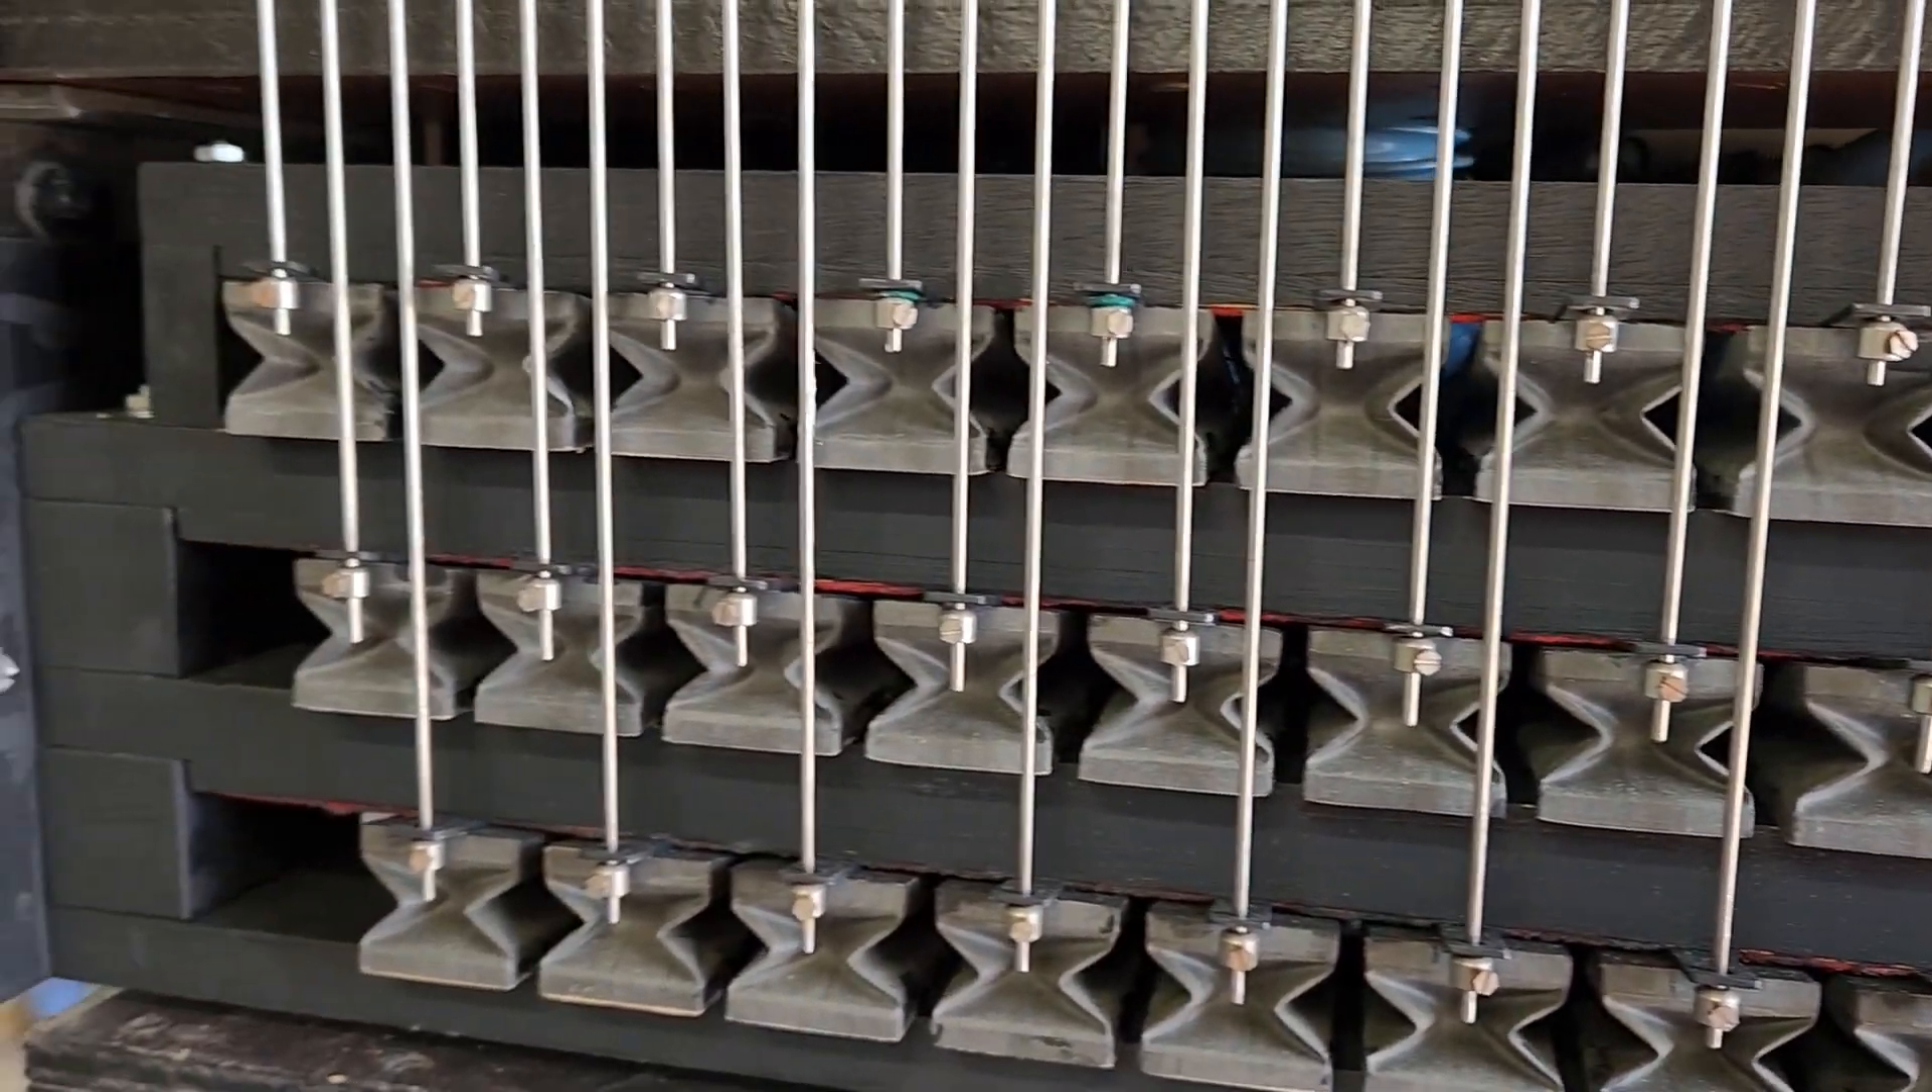We've got all the little keeper nuts on the bellows.